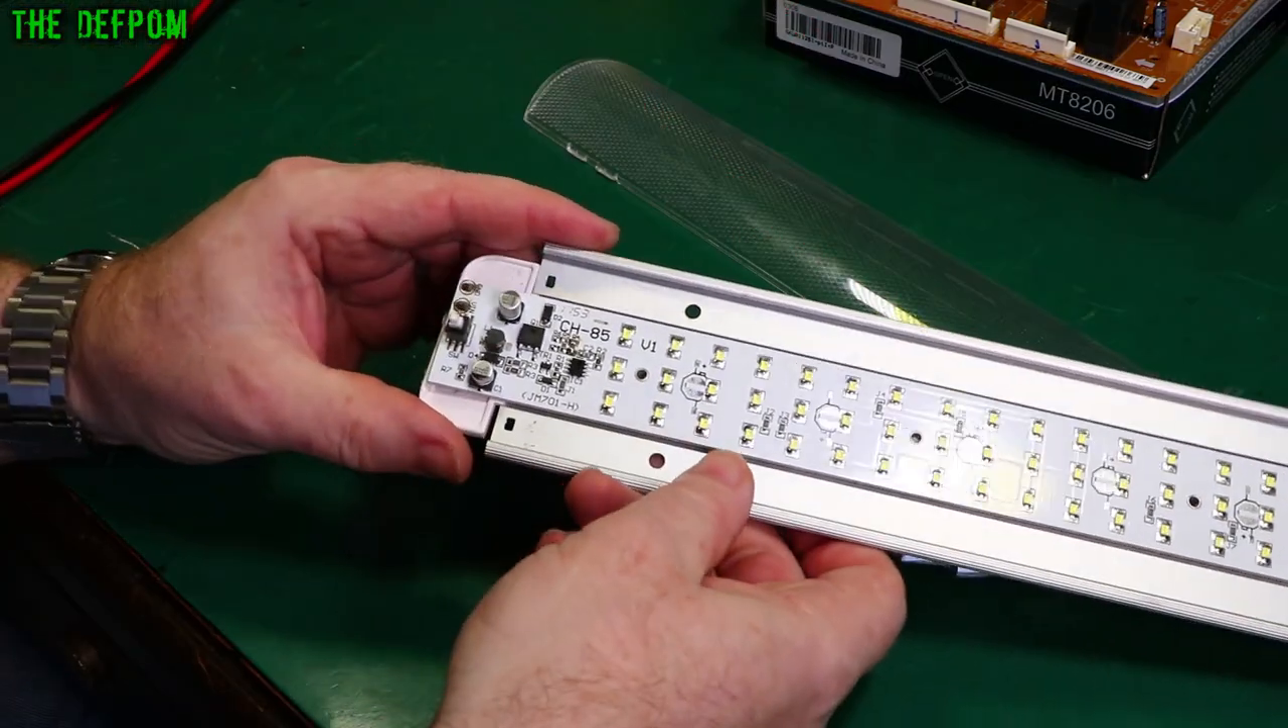So I've got the cover off. Now we can see the whole section.